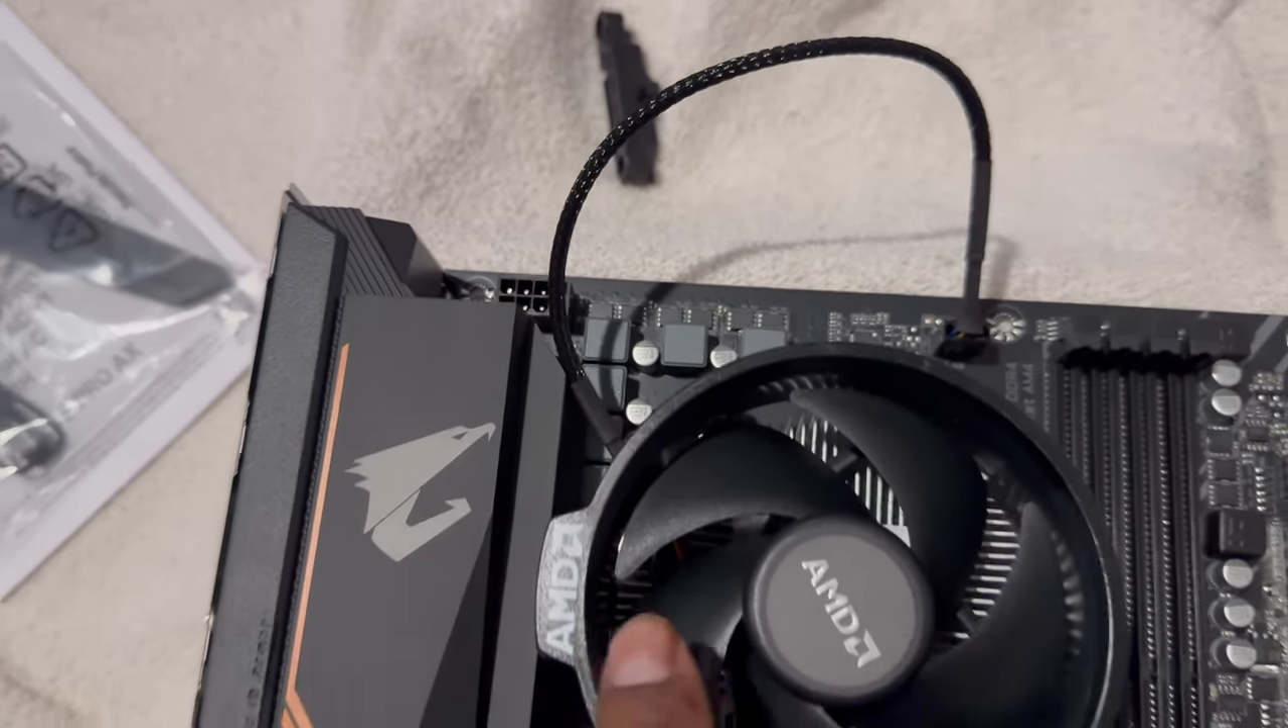See it's a four prong connector slide that right in and cool we got the cpu connected to his fan.